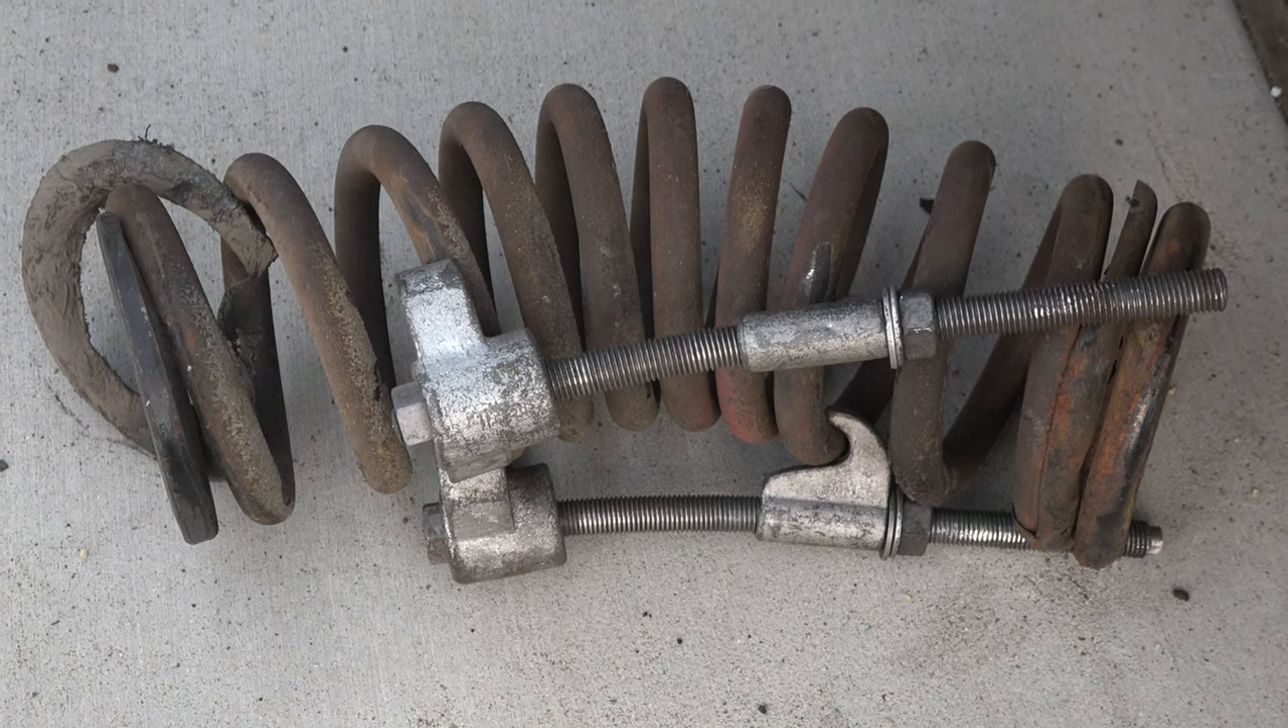The bad news was that I would now have to remove this compressor tool from the spring, which looked about as safe as a hand grenade.